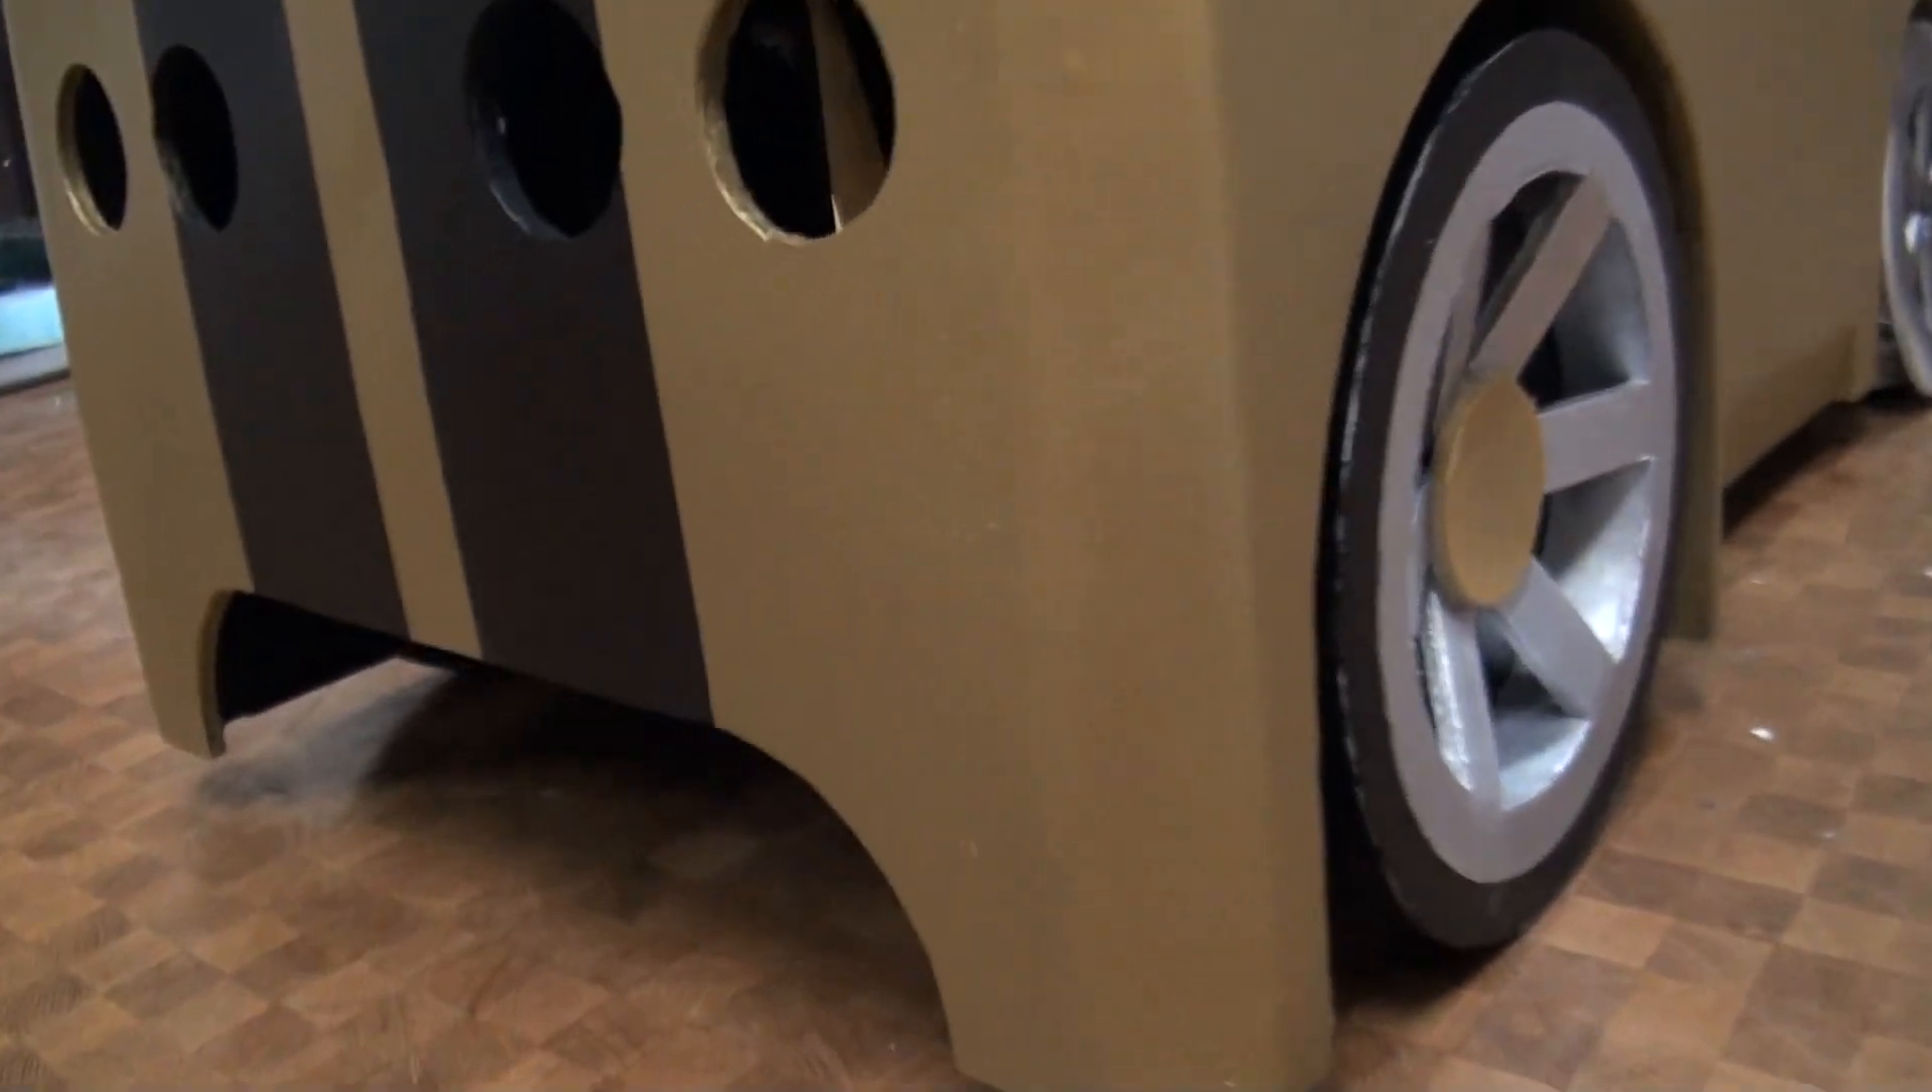So all I've got to do now is finish off these wheels. And I've got to glue the four tail lights in, into here.